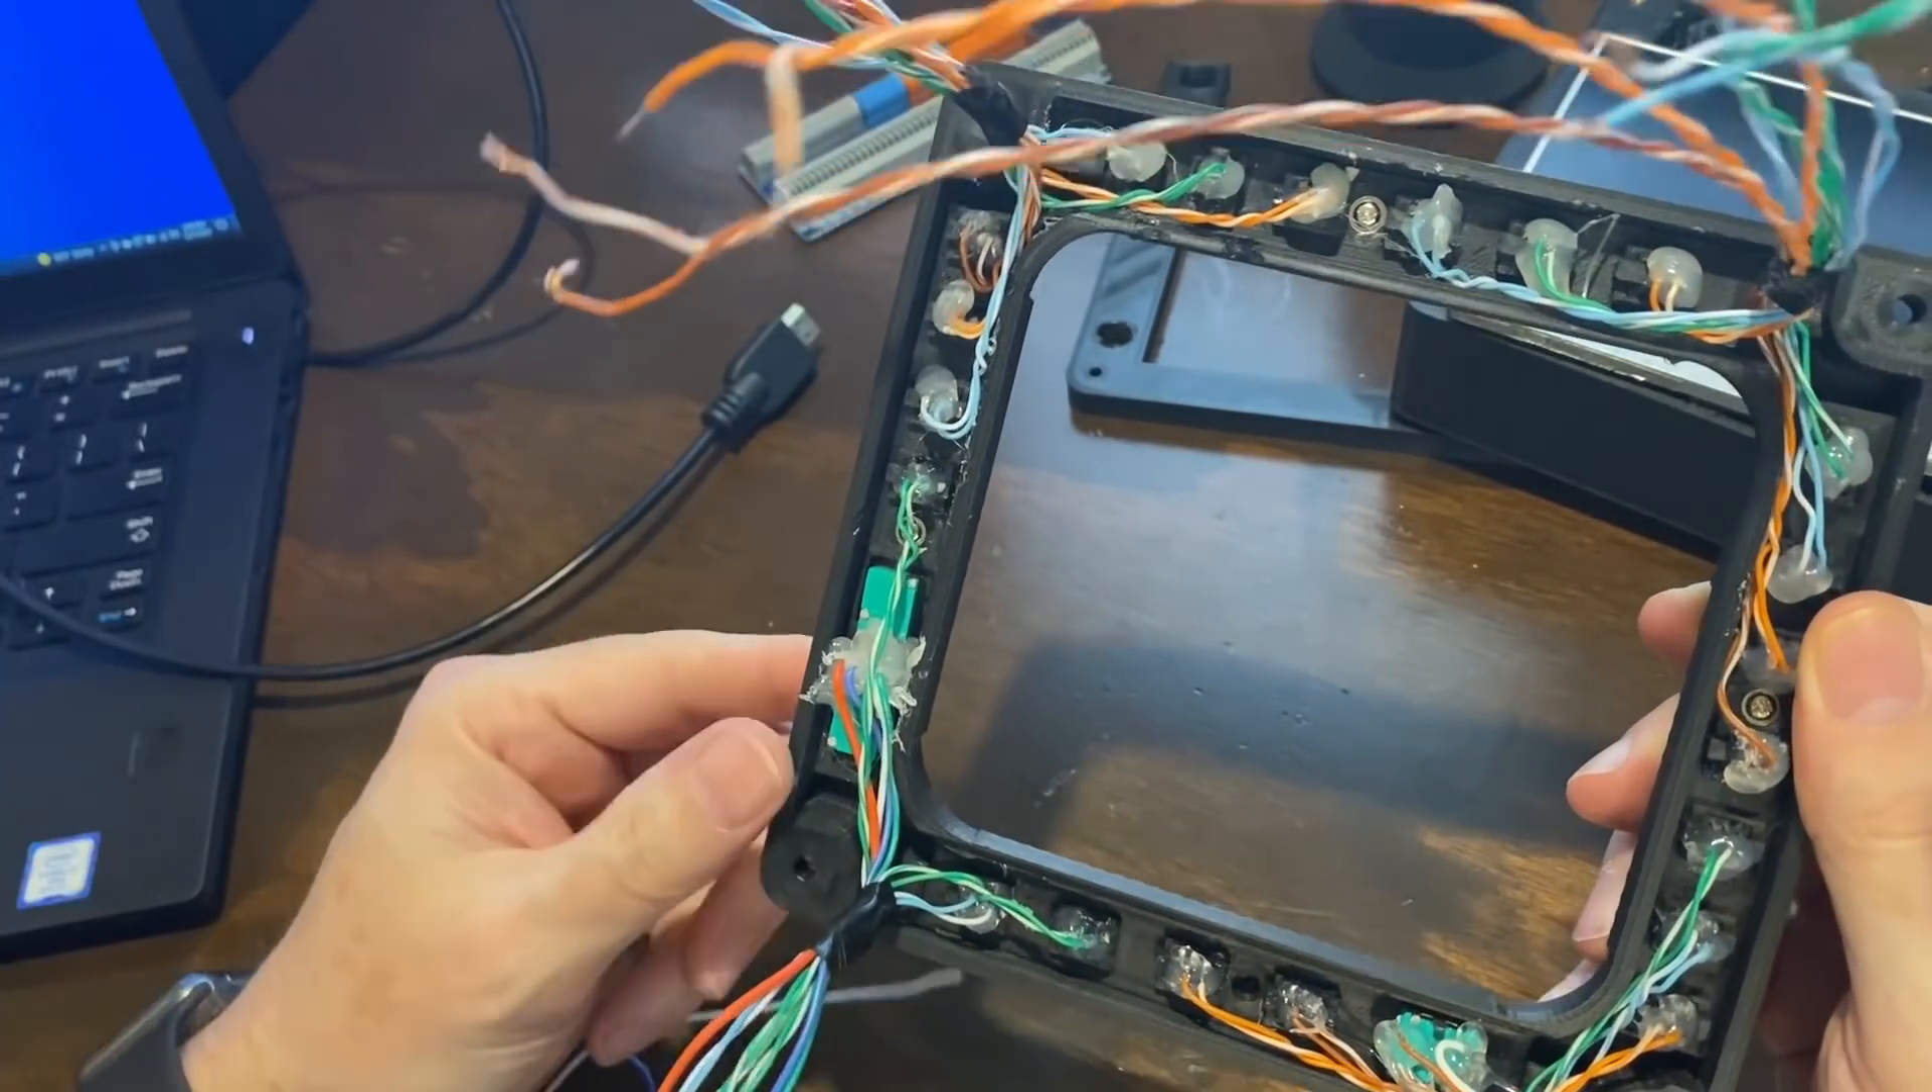Uh so went ahead and got all the wiring hooked up here.